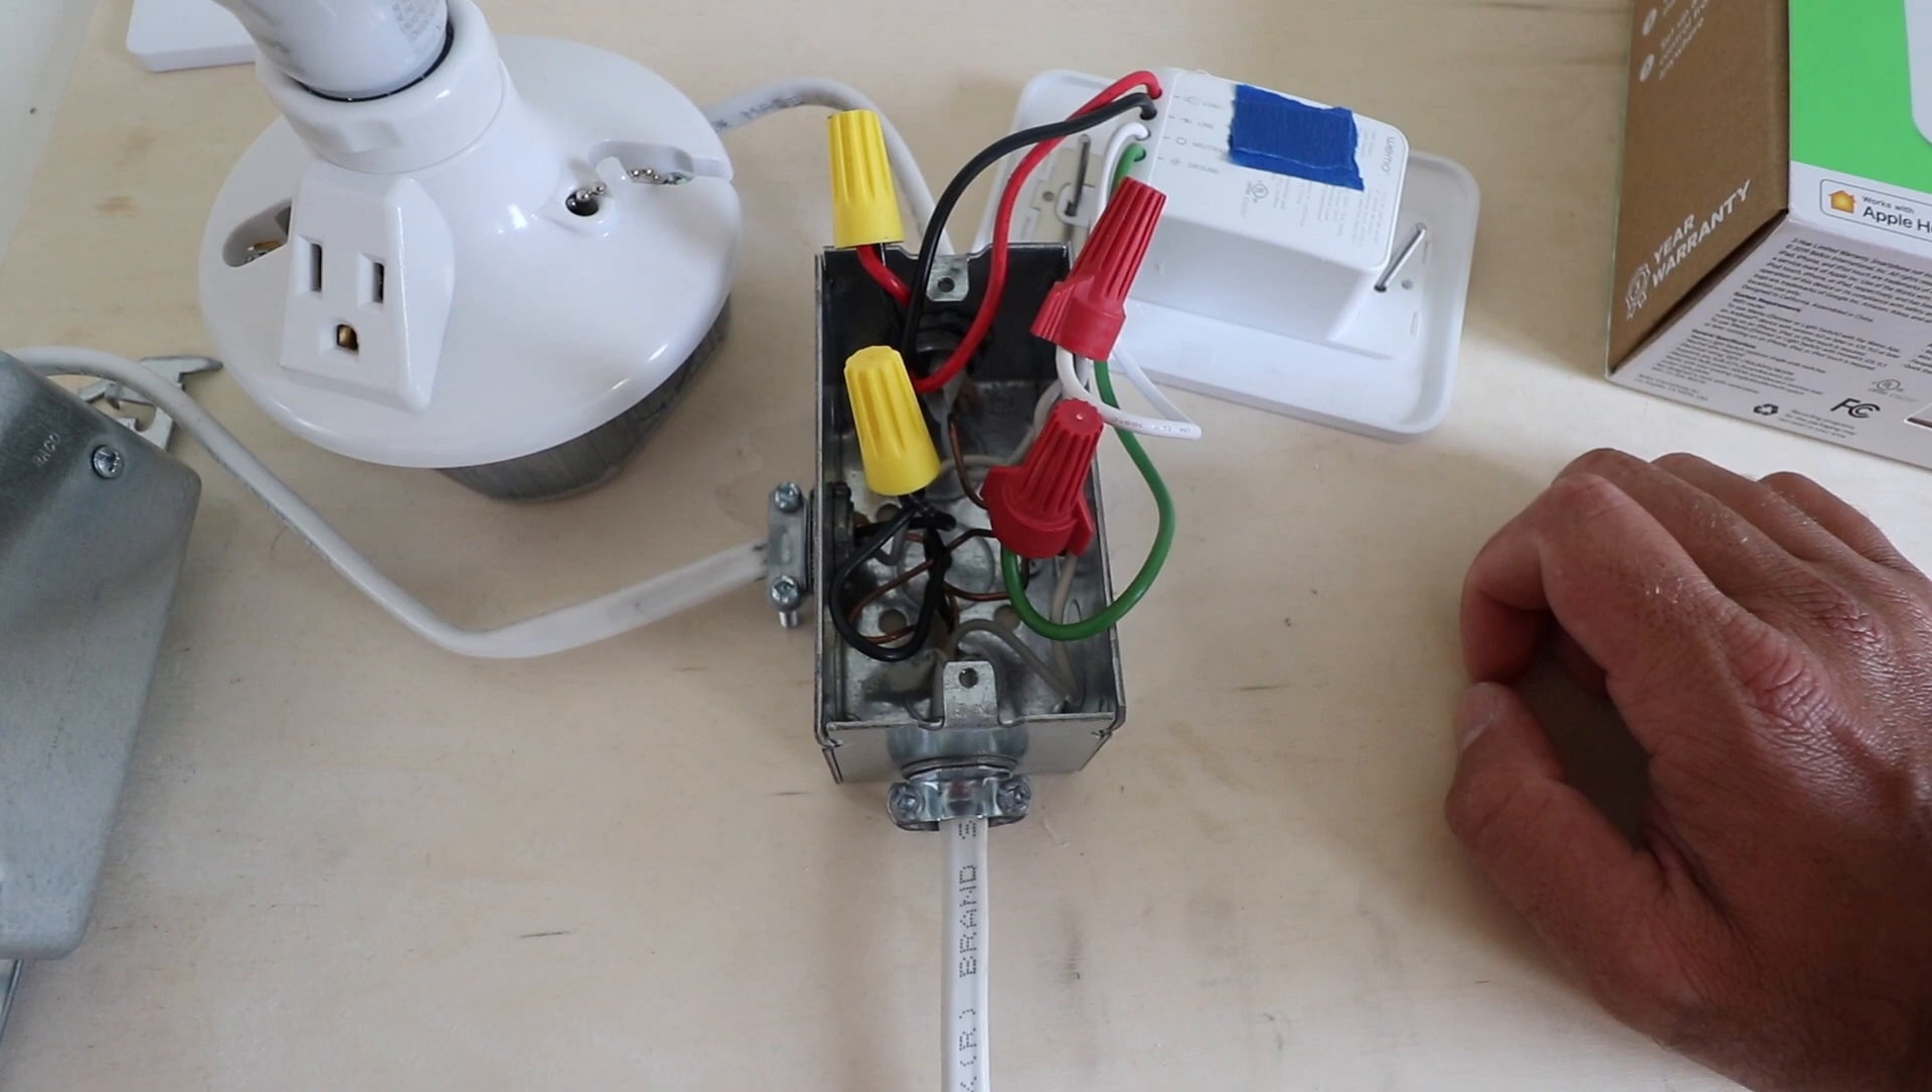All right we've got all of our wires connected and now what you need to do is fold the wires back down into the junction box so you can fit the smart switch into the junction box.